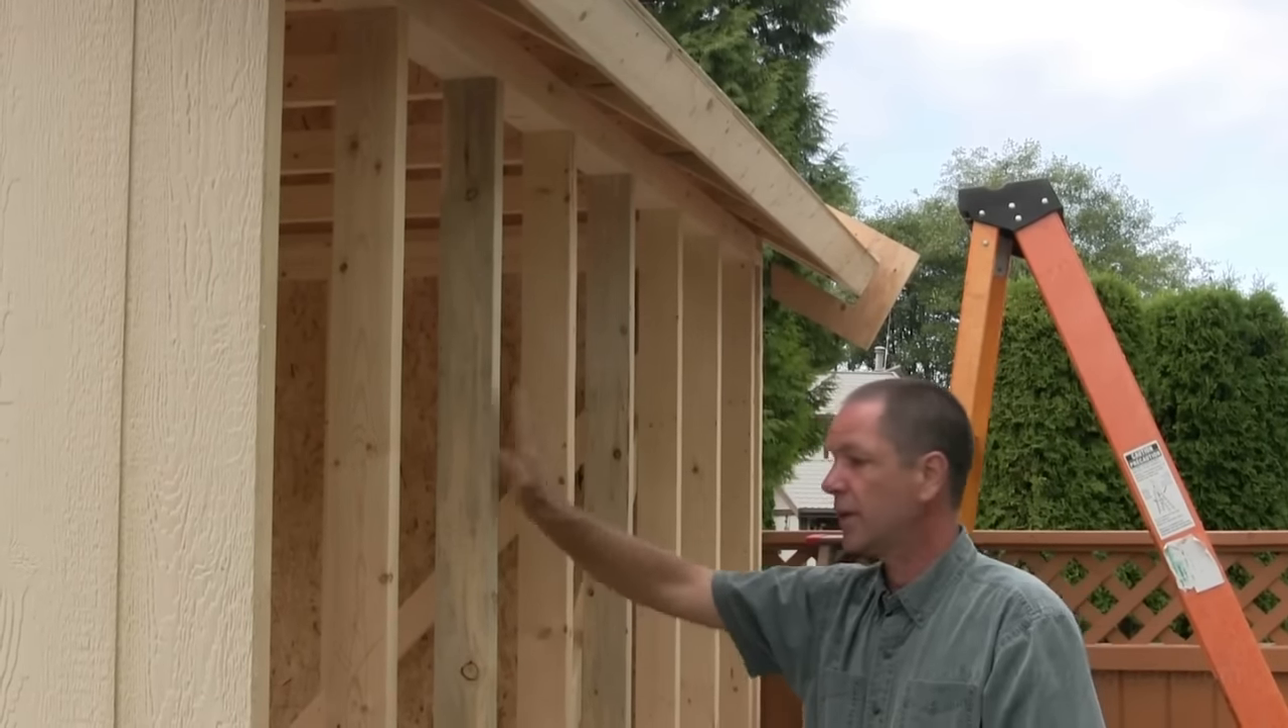The sheathing is being done first, and we haven't actually put on our smart side panels on the sides here.